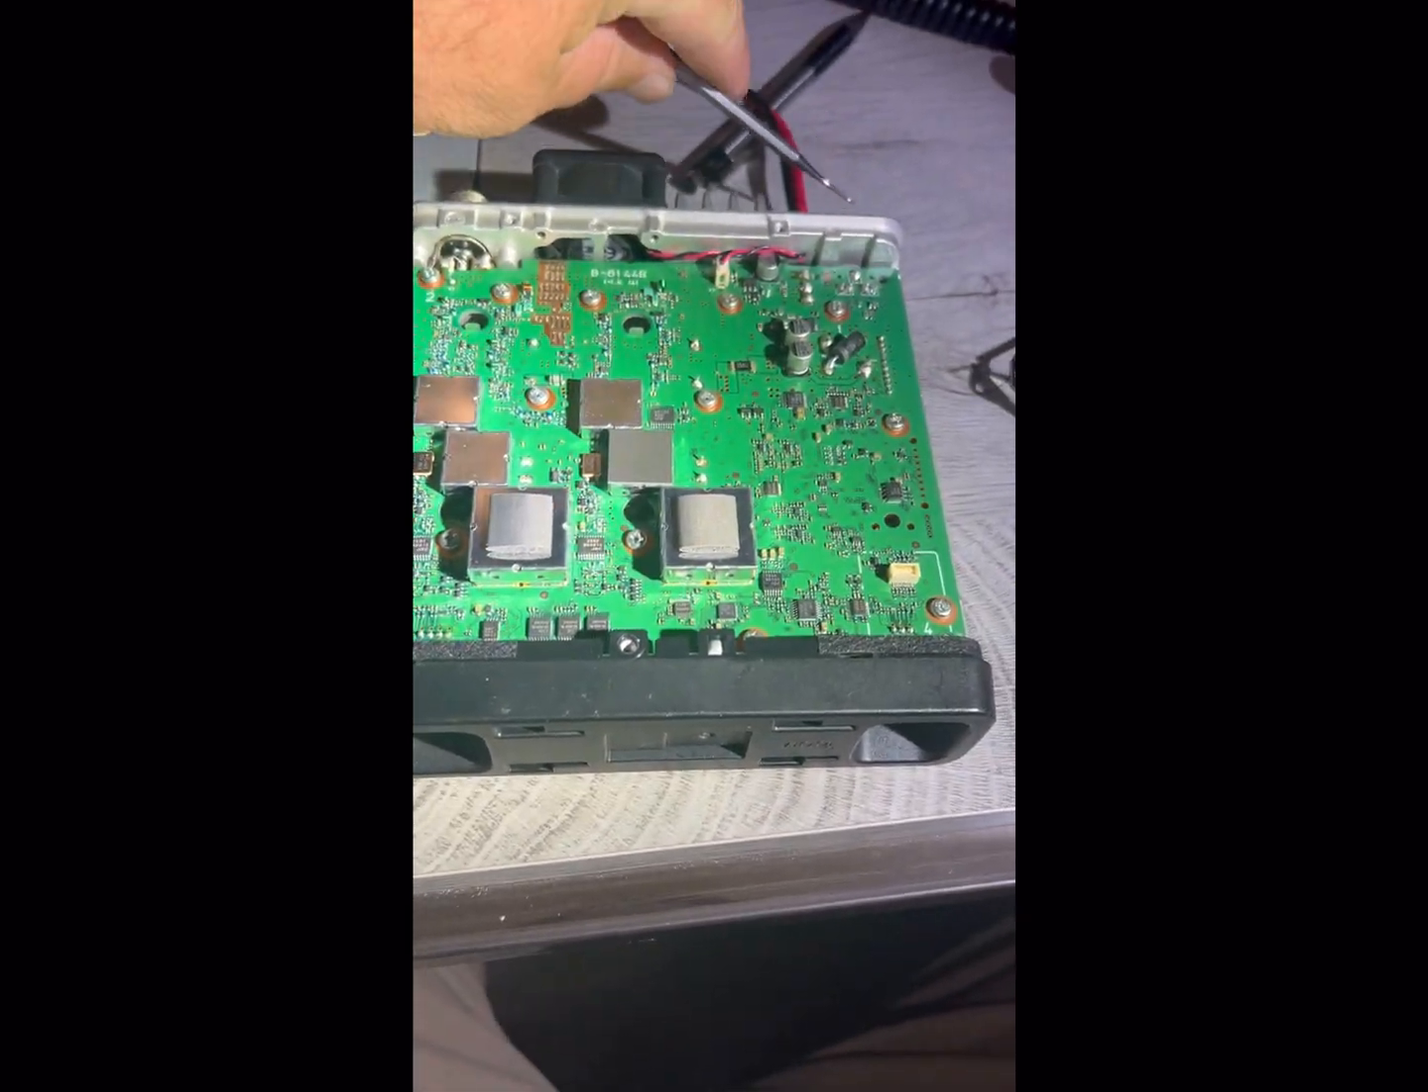Okay so this is the cover opposite of the speaker has been removed.